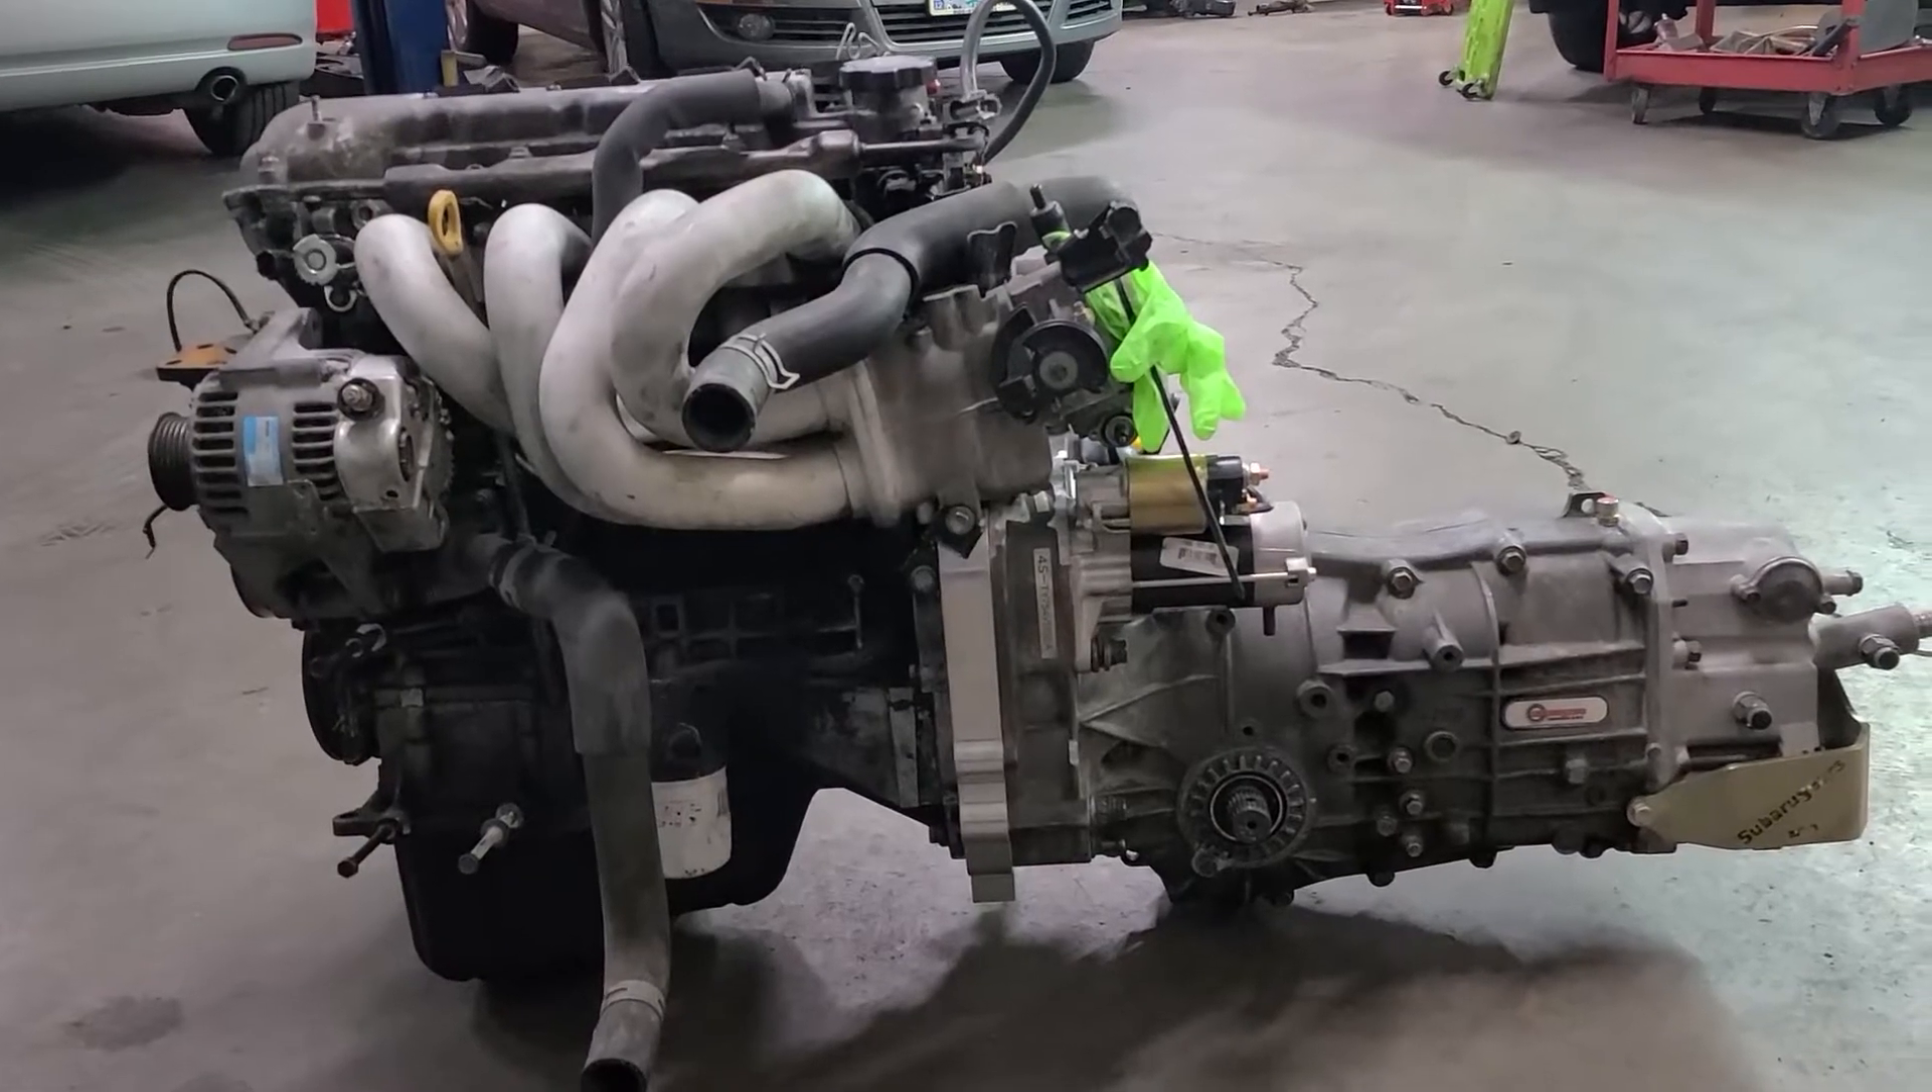Engine is bolted together with the transmission.